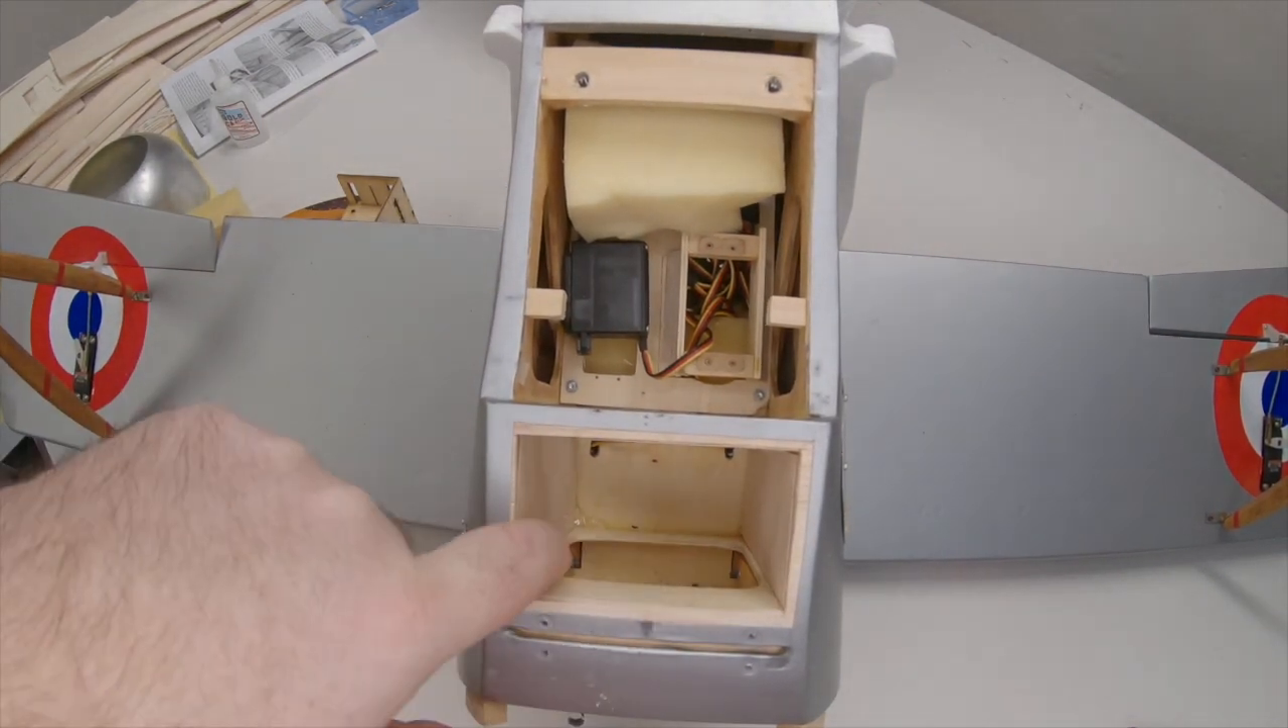So here you can see I've built my box on the inside just a couple of sheets of box sides and then the idea when you're all done is the batteries will go in here like this from underneath.